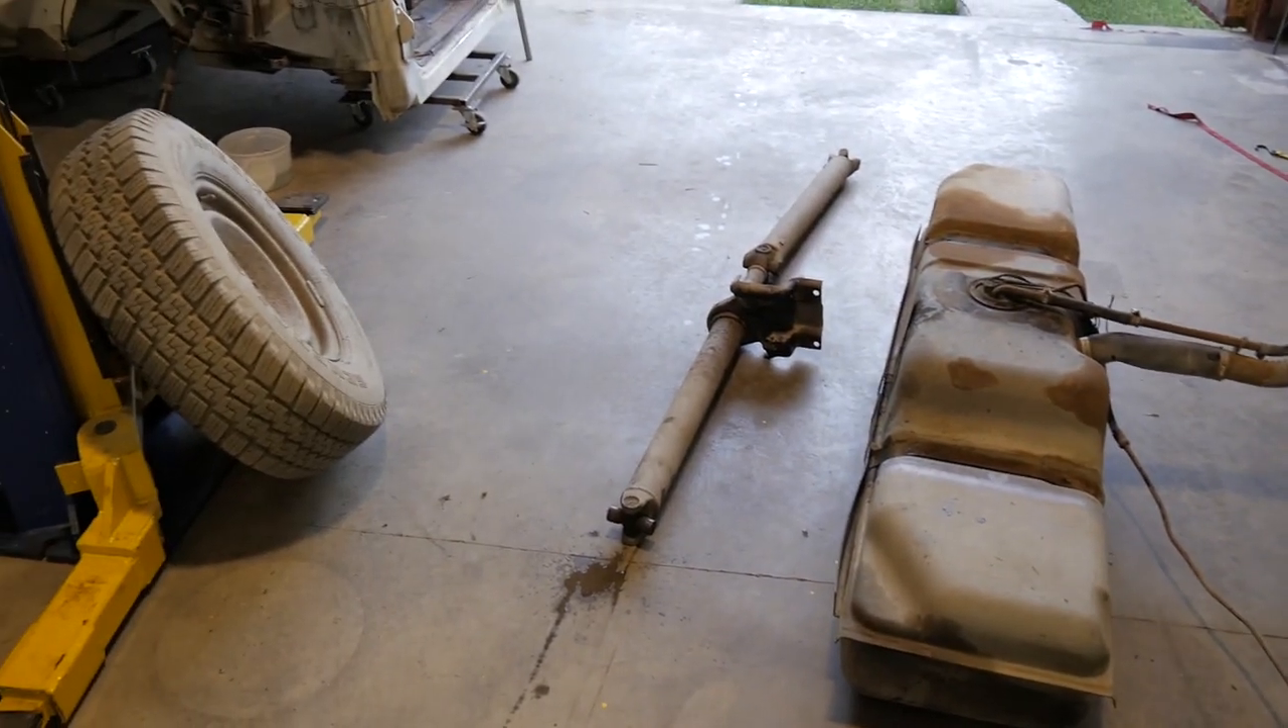Well, I've pulled out the gas tank, the drive shaft, and the spare tire just to save some weight for me pushing it around.